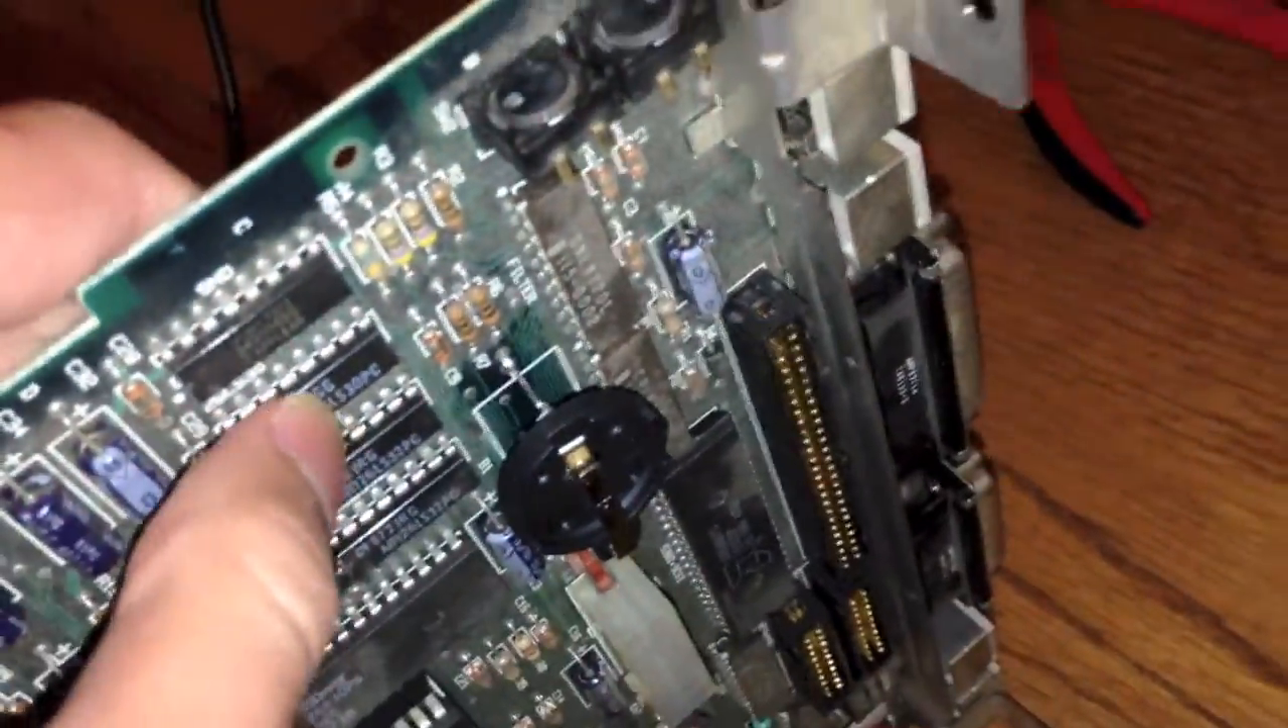All right, as you can see, I have soldered in the, uh, CR2032 battery holder.